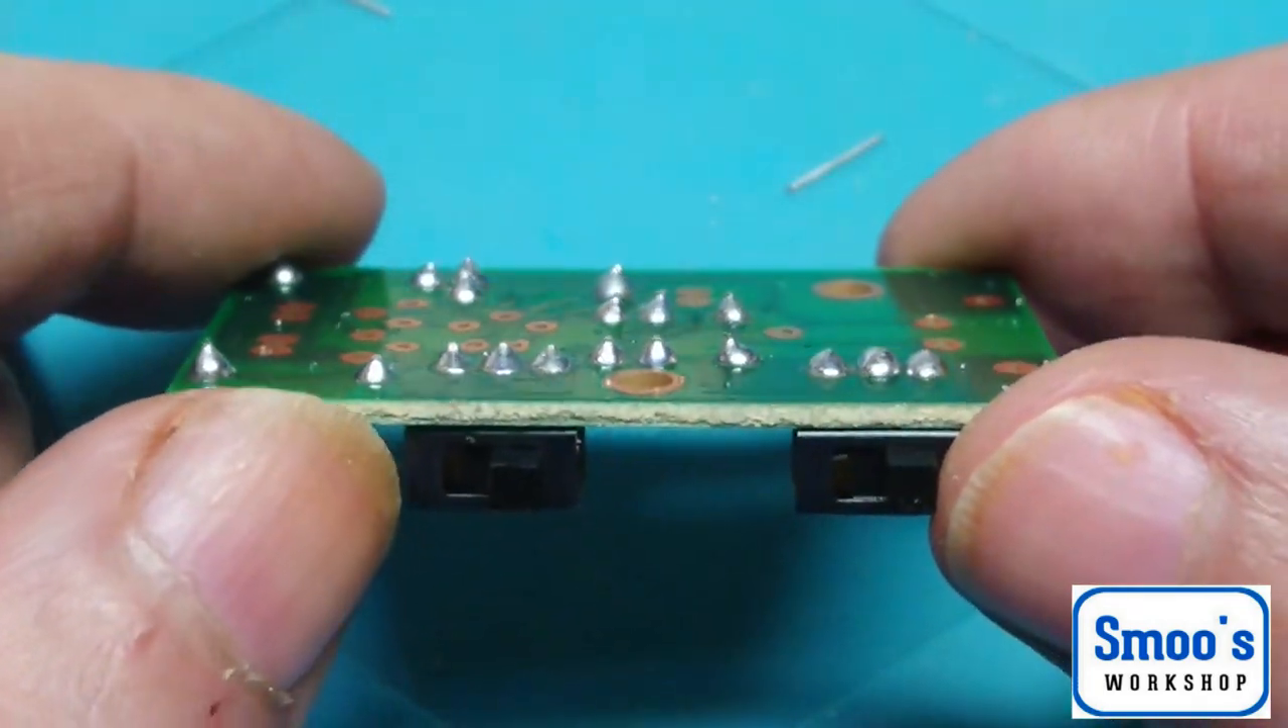So, there you go. There's the switches in.